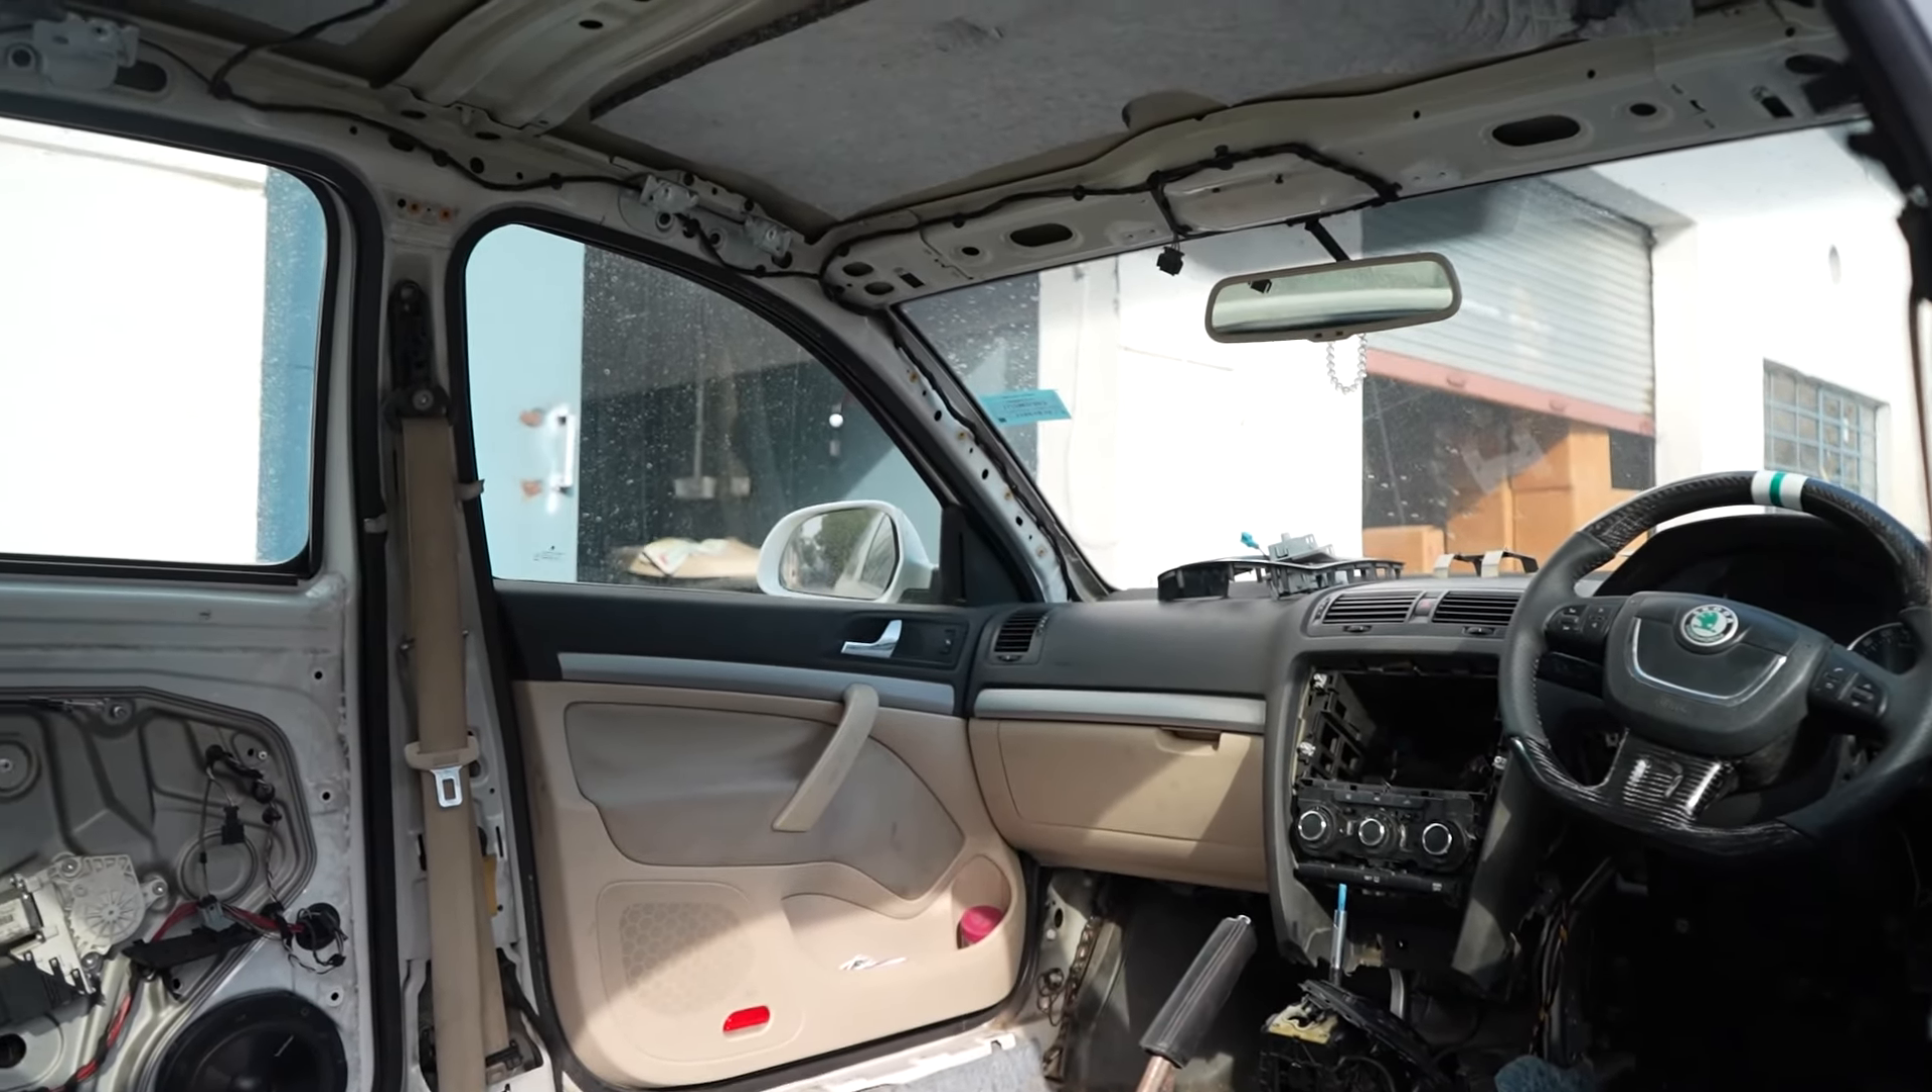And this is what a gutted interior looks like.